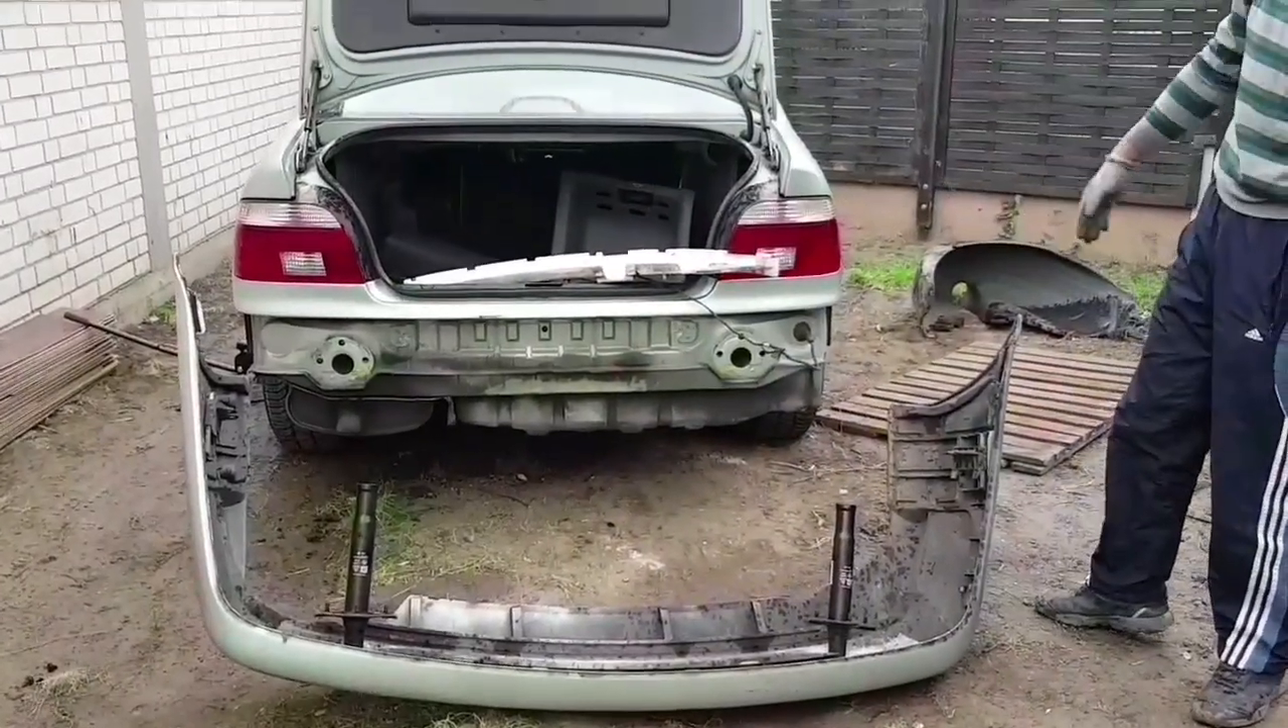You can see the bumper is off and now I'm going to start cleaning the rust and I'm pretty happy because the rust is not that much here underneath just like a few points.